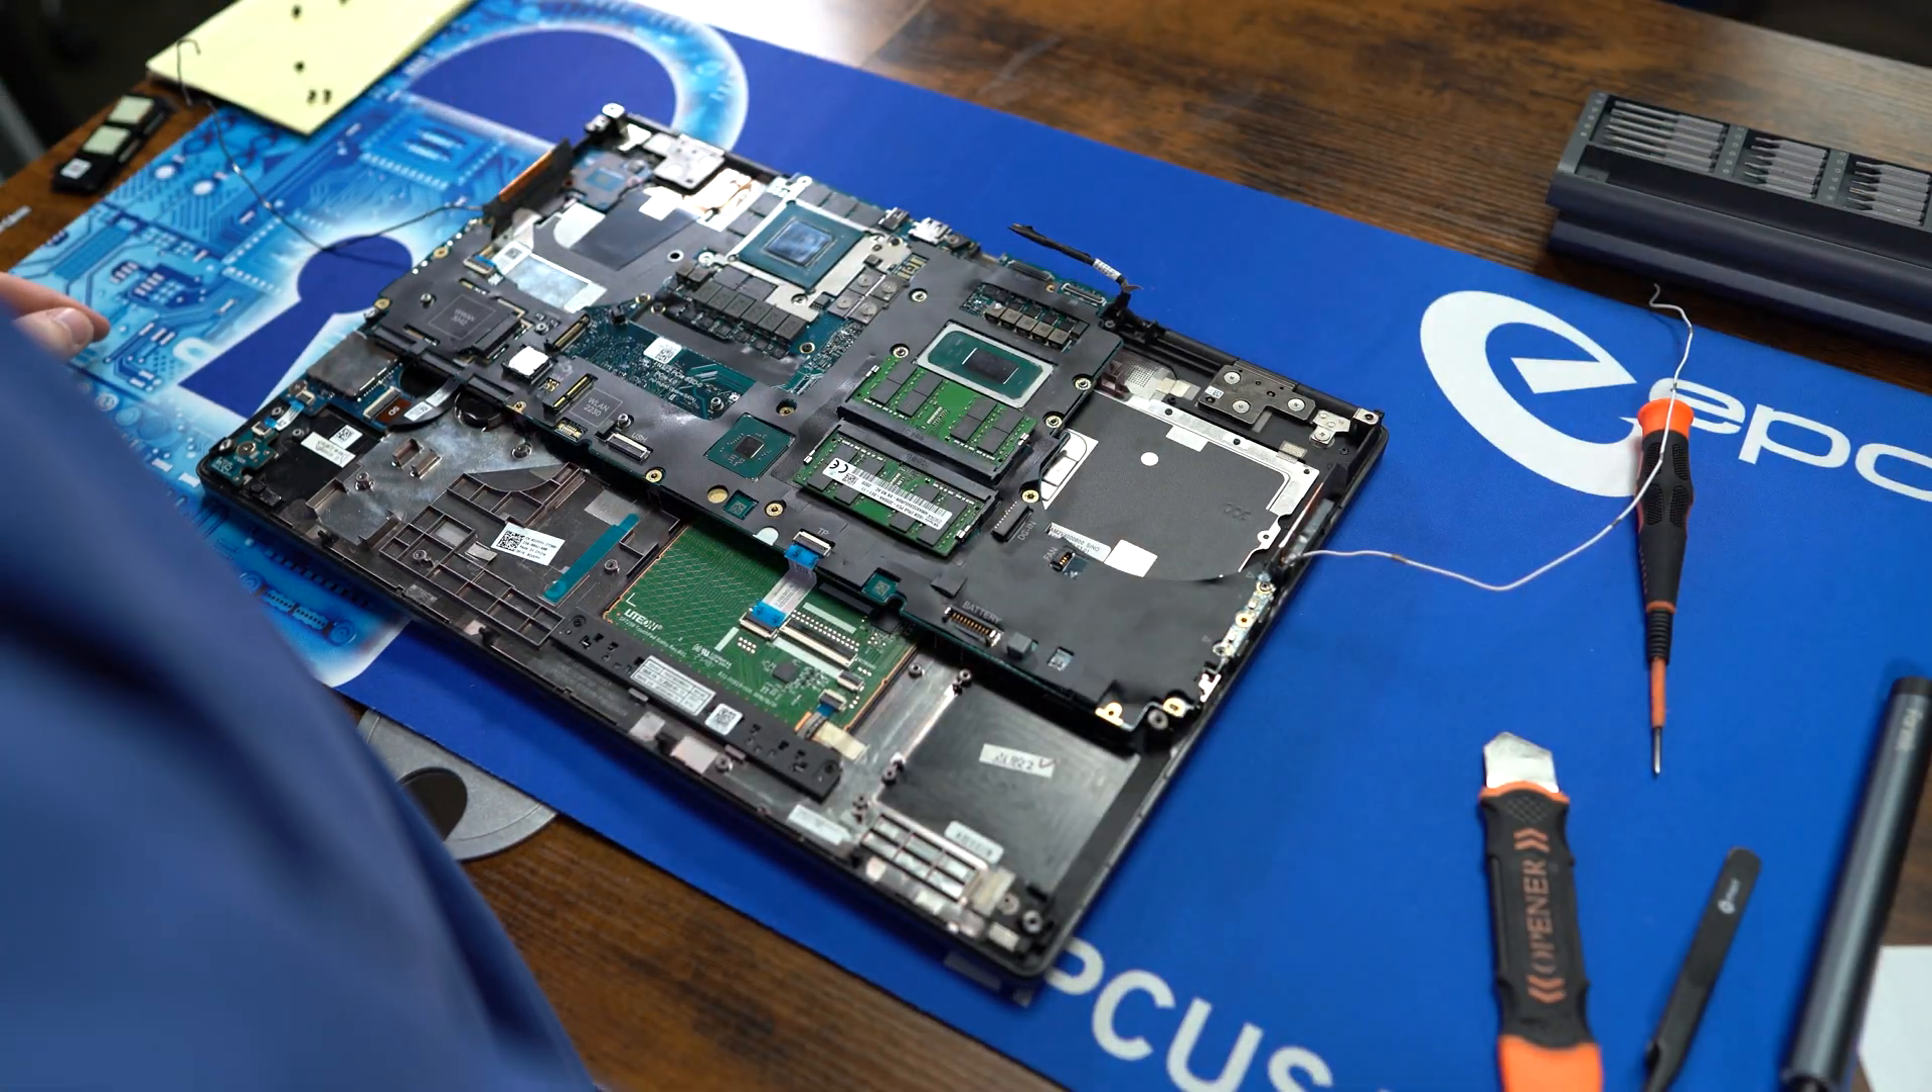Now all we have left to remove is the motherboard itself.